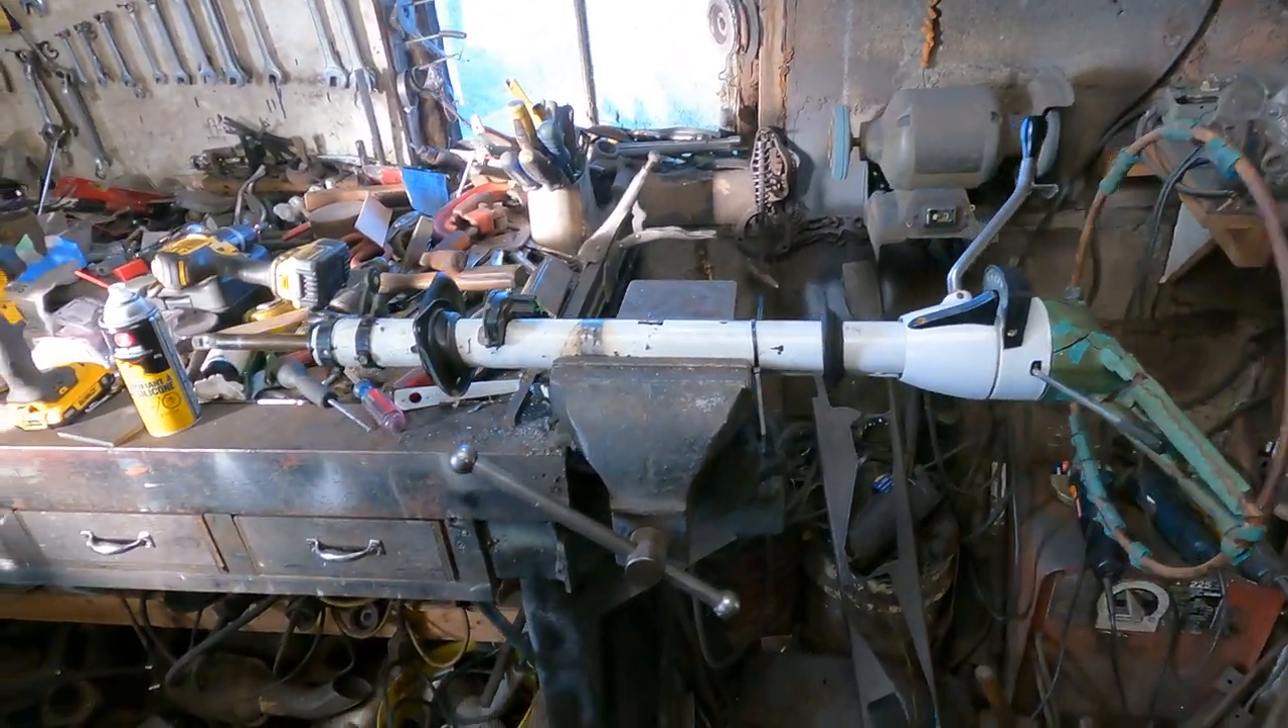Column is all back together and it is working beautifully.